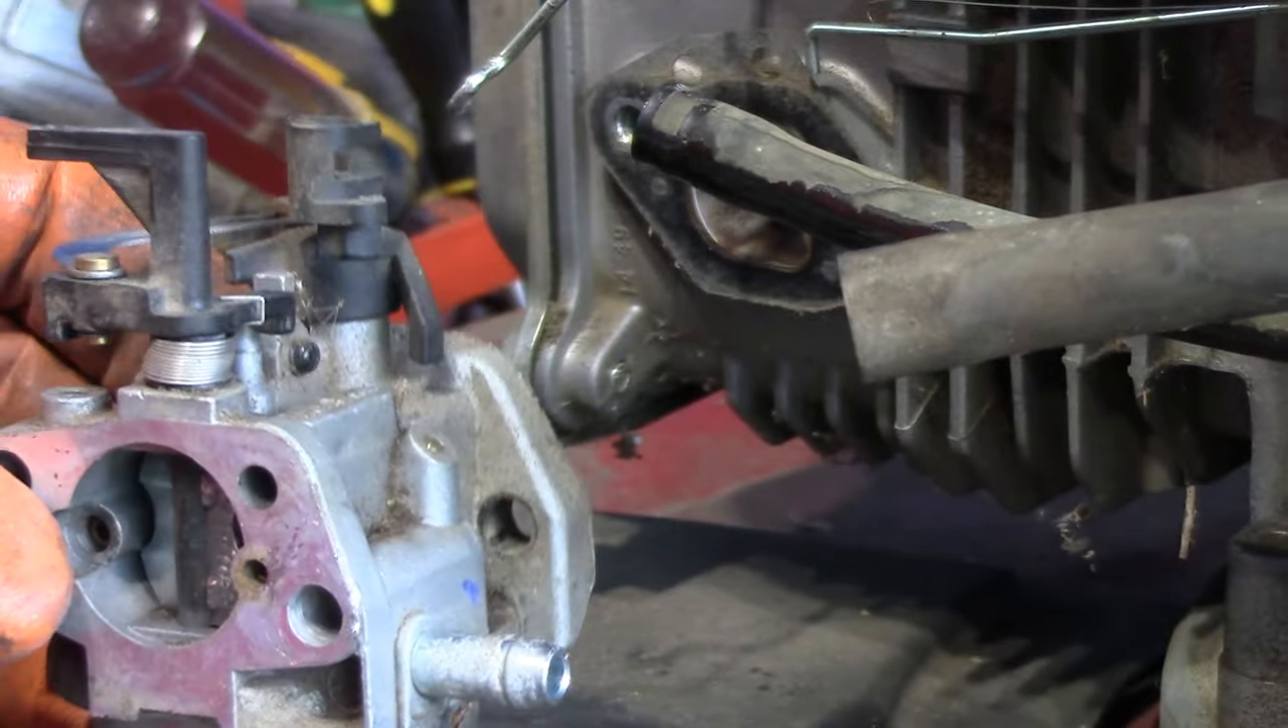So now our carburetor is down.